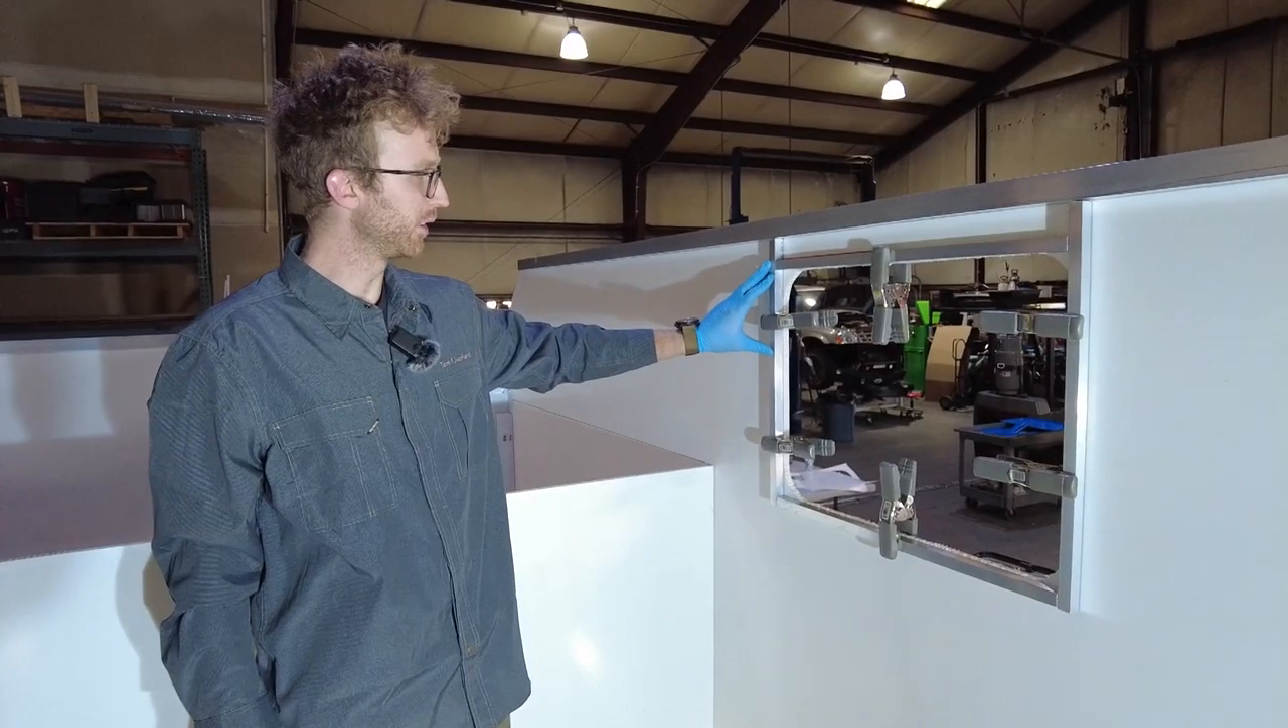We have our hole cut out and now I've put my framing up.